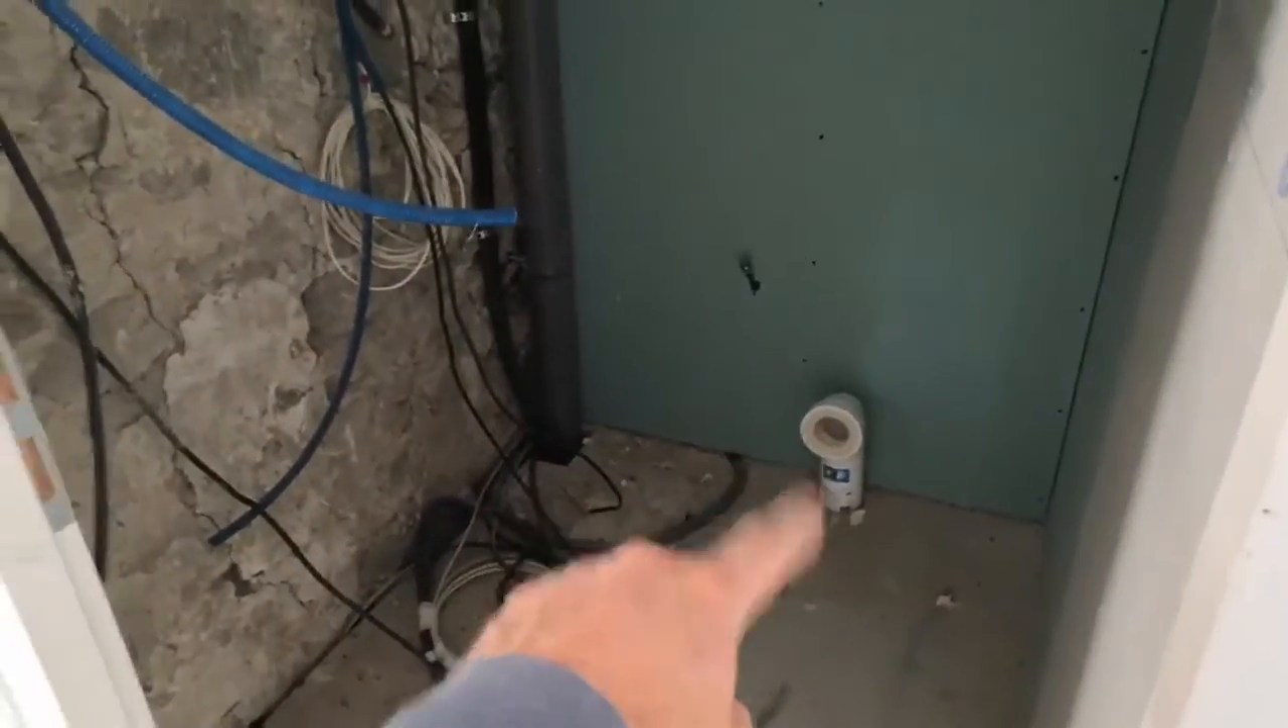Les toilettes, on a juste installé le départ, mais il n'y a pas vraiment de nouveautés.